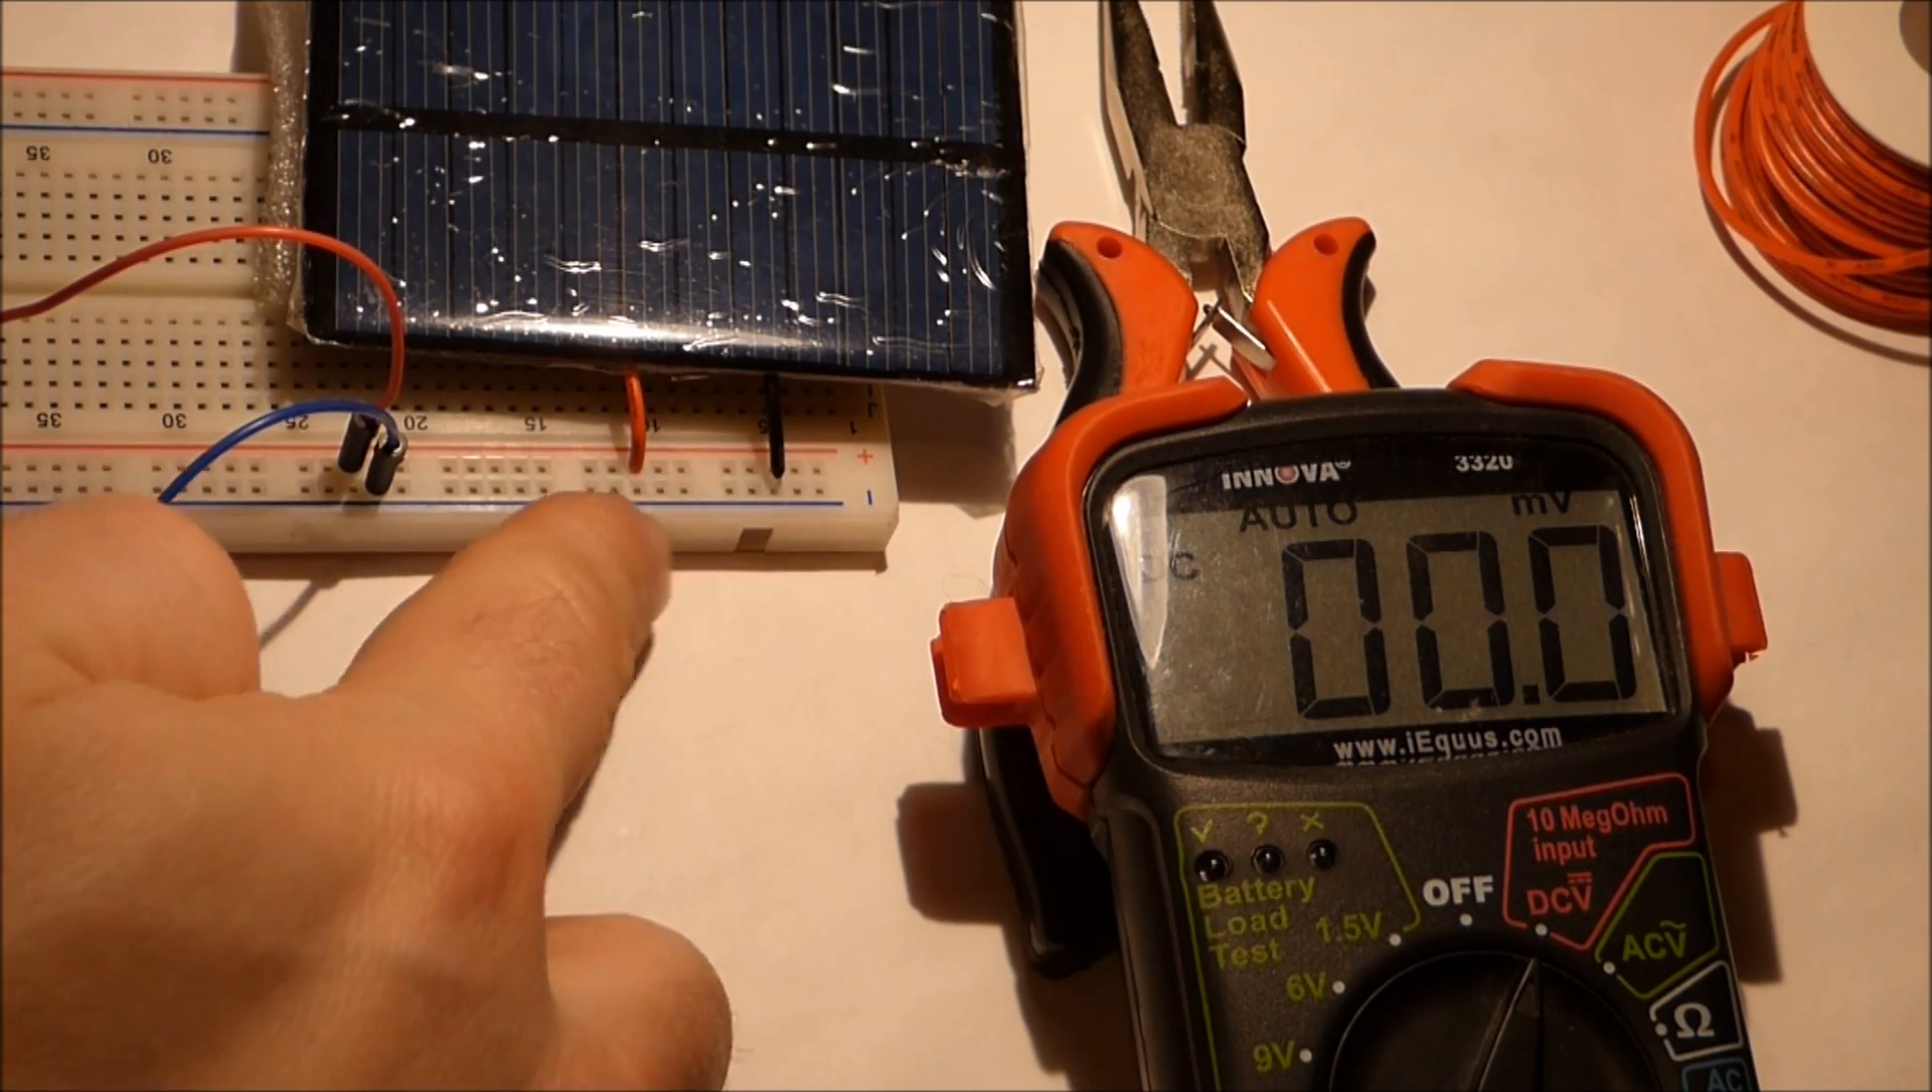So now I have the wires plugged into the breadboard.